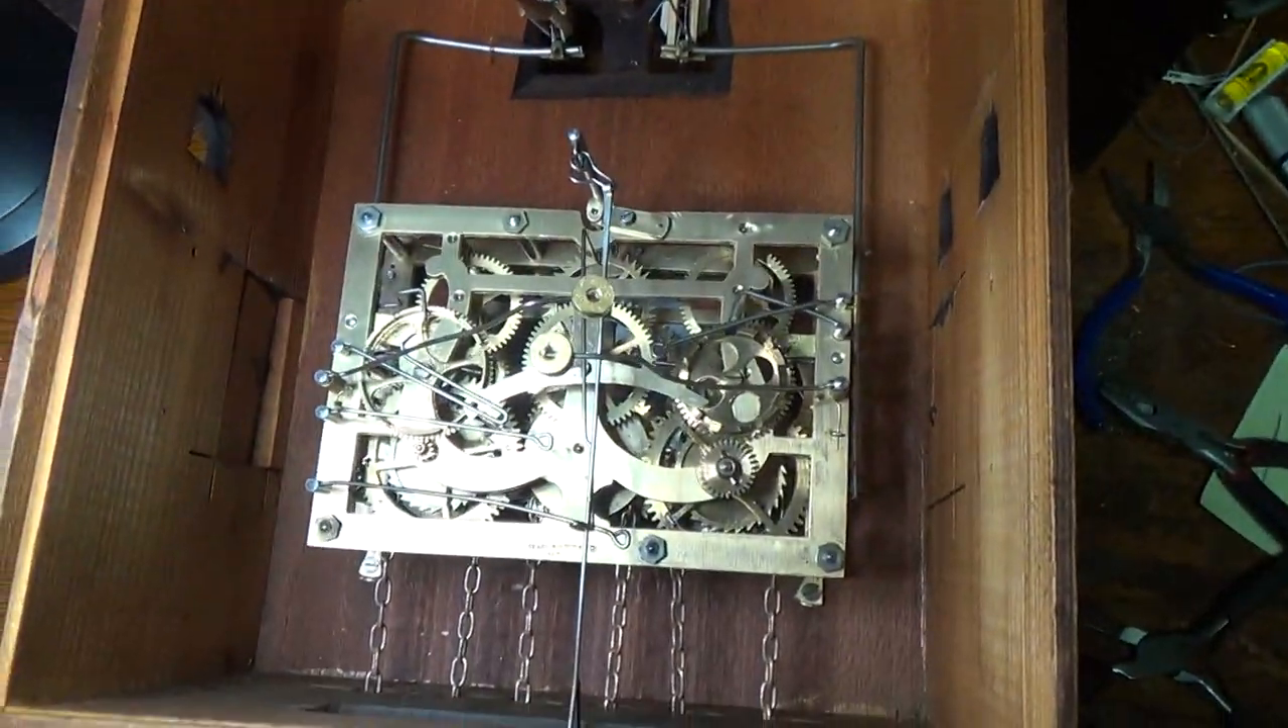Okay, I have the movement mounted in the case now.